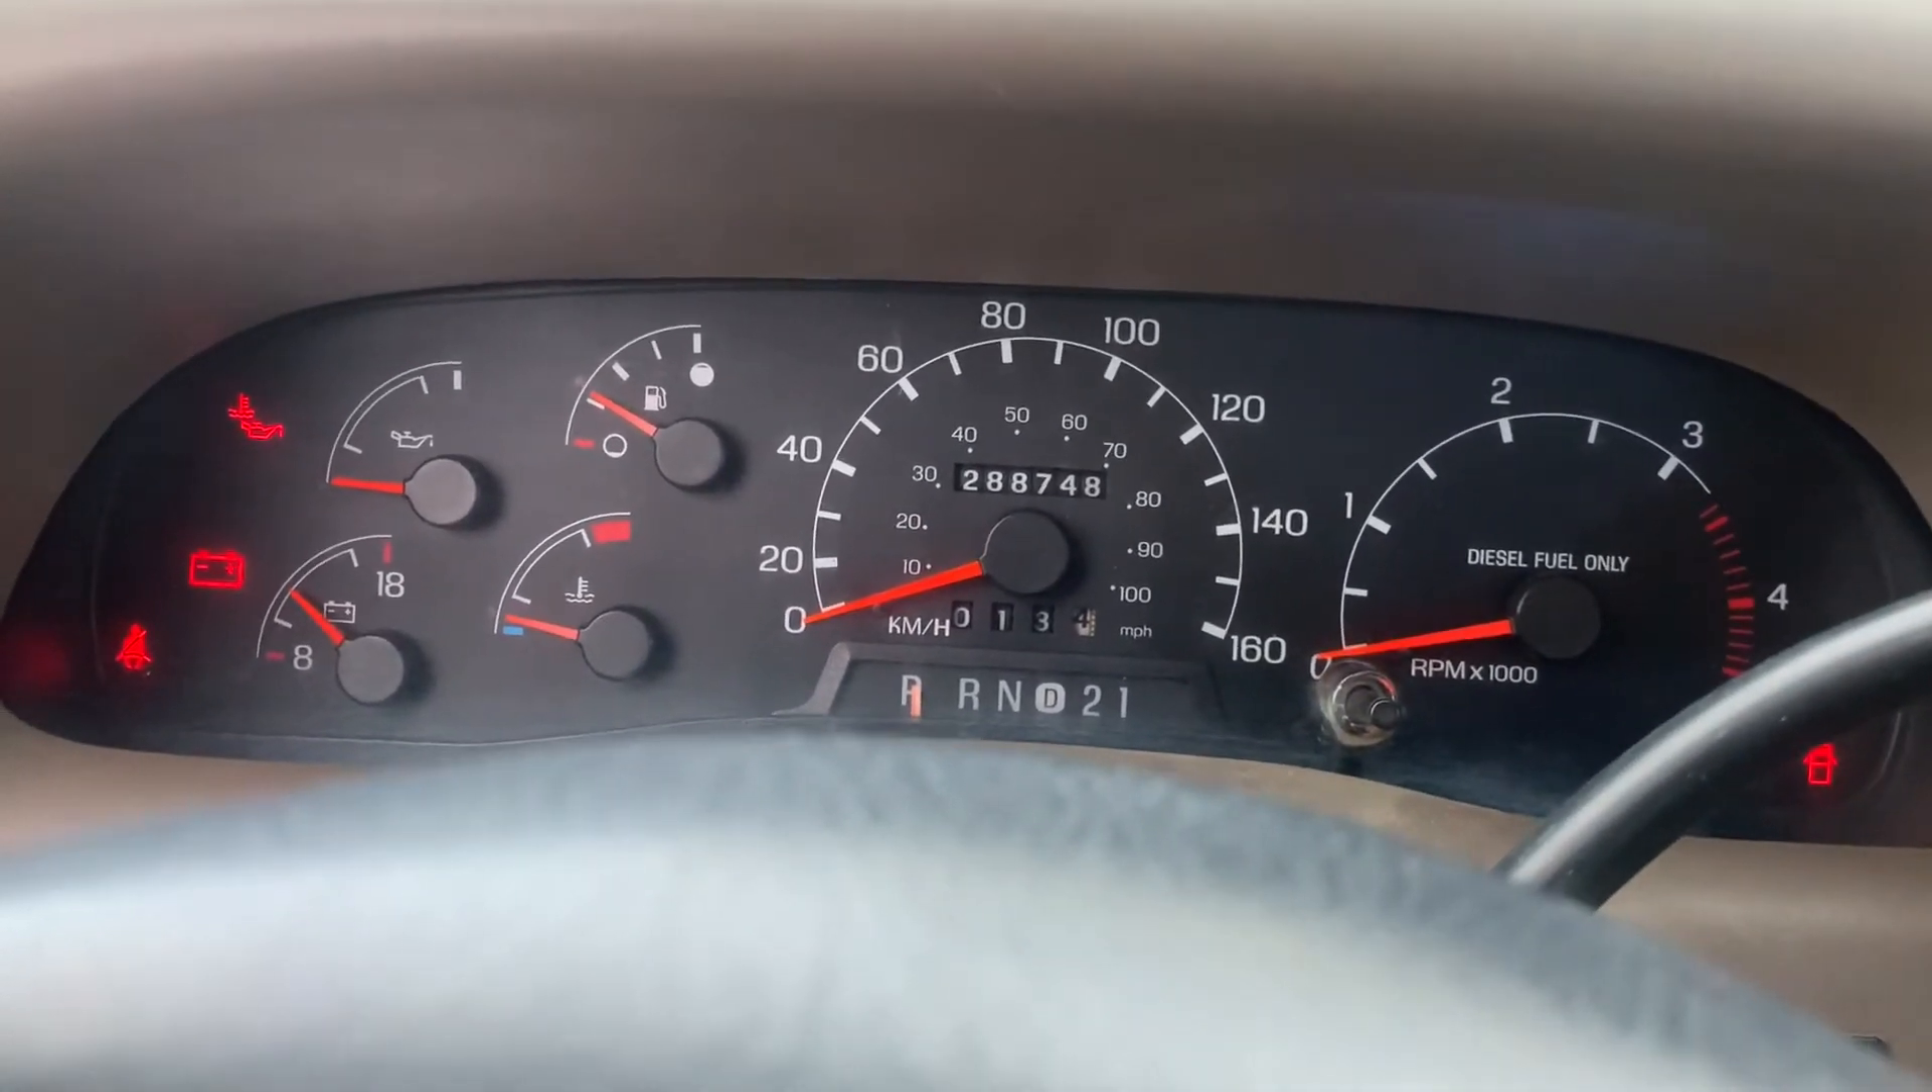All the gauges are back in.